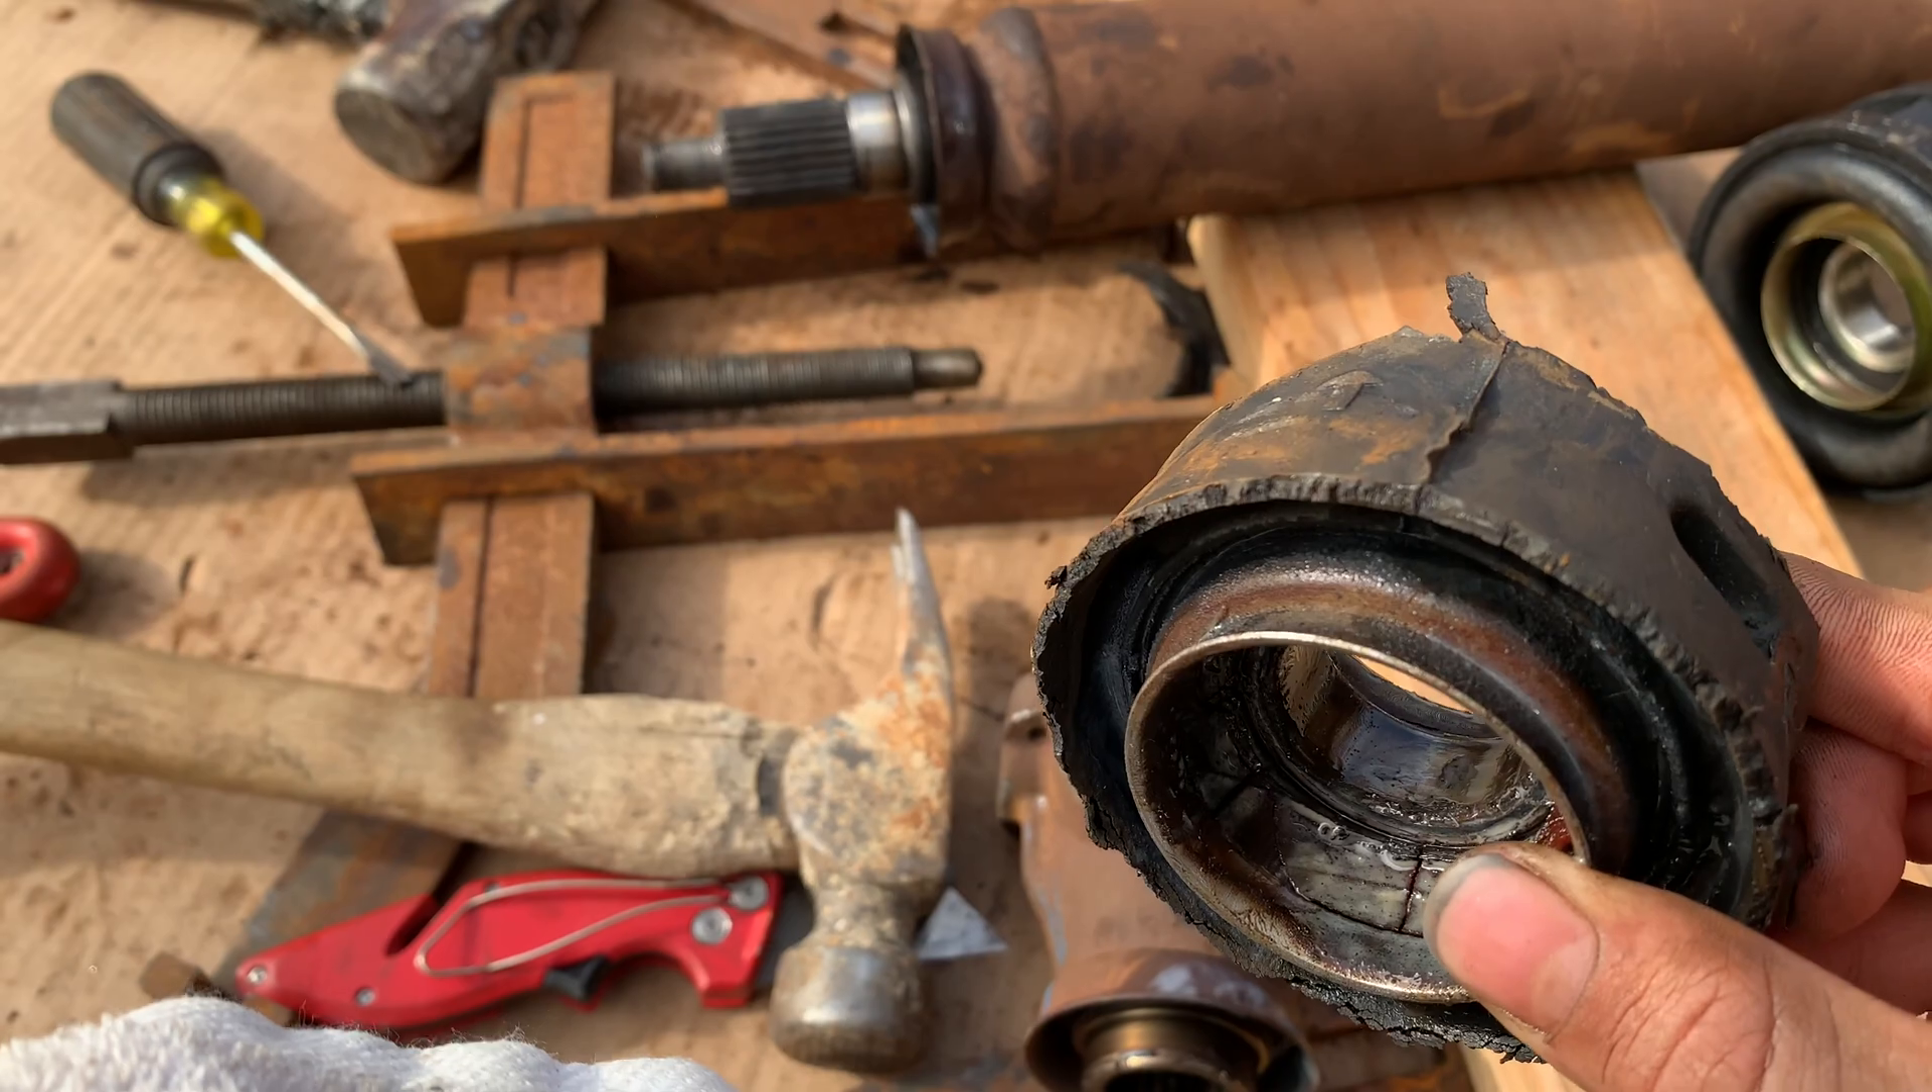So we got this old bearing off with some serious loving.